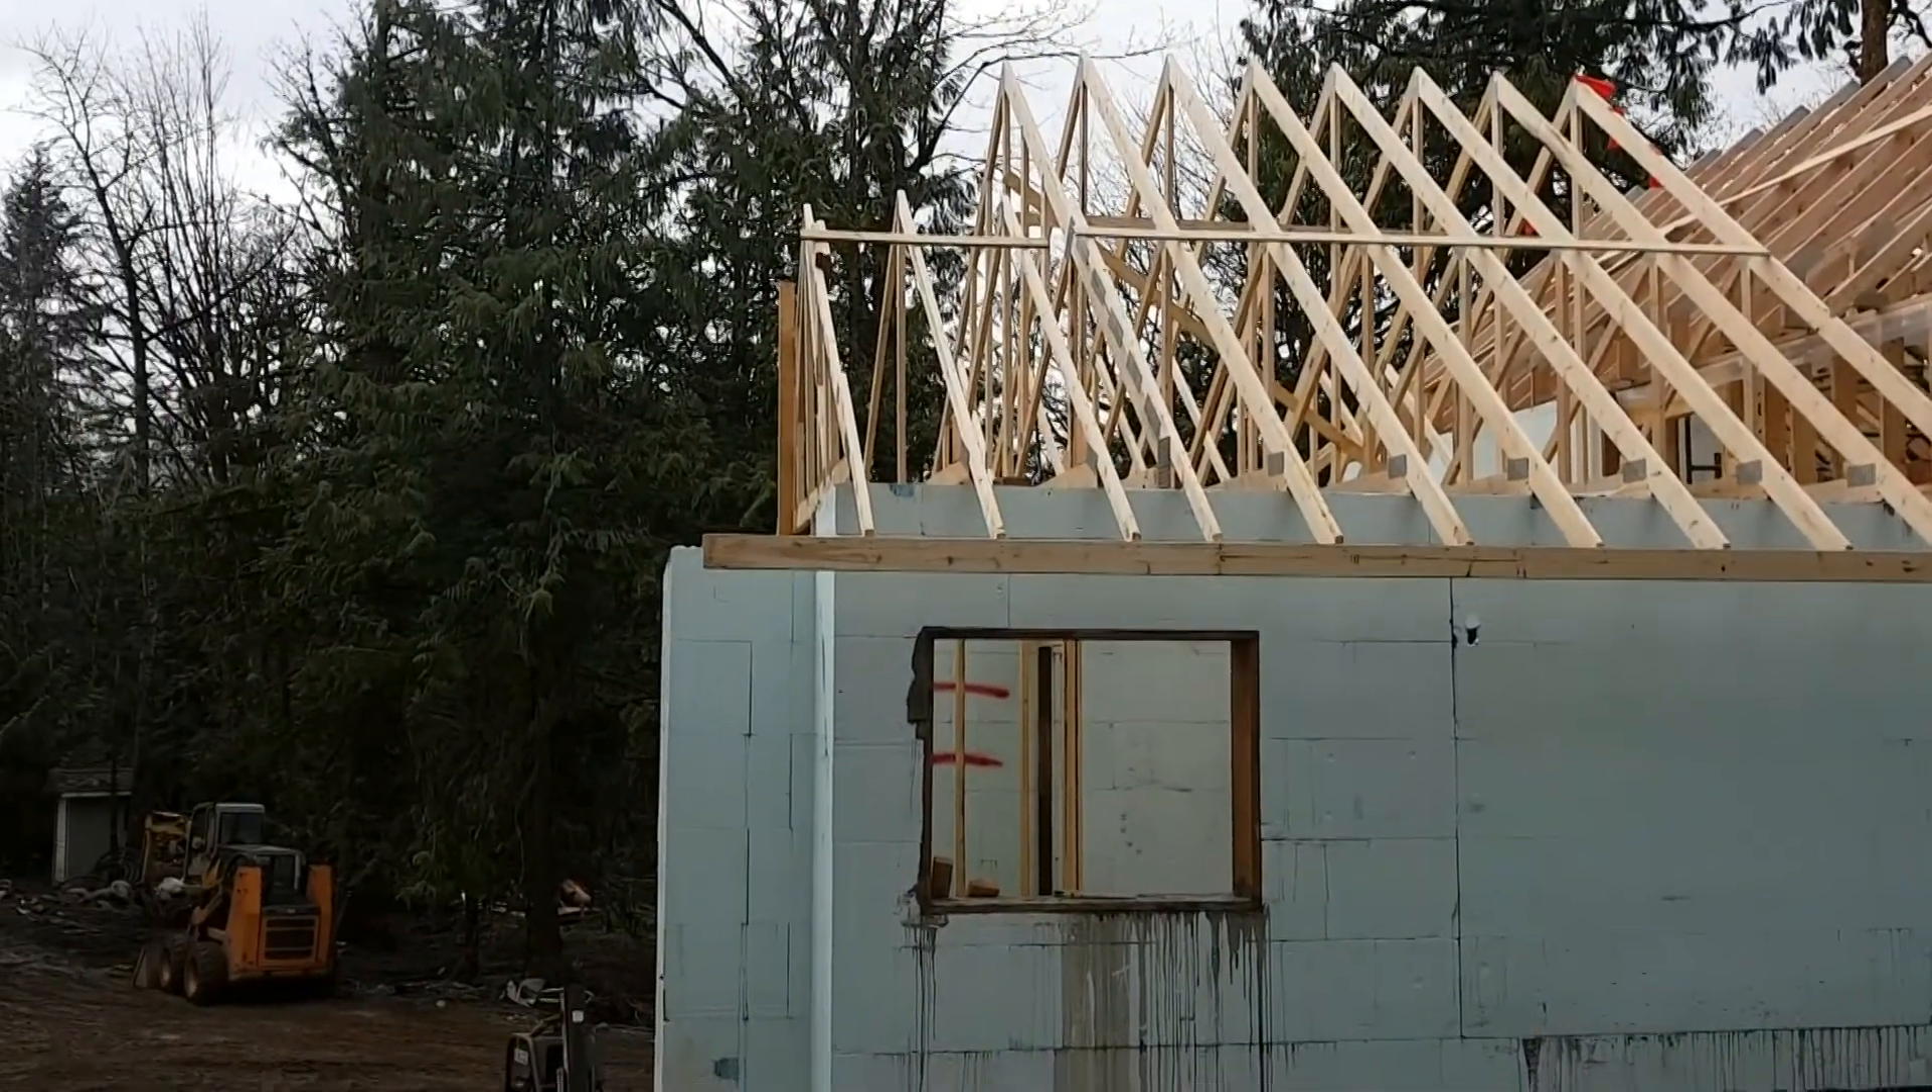We got trusses up got a little bit of roof framing done a lot more to go yet.